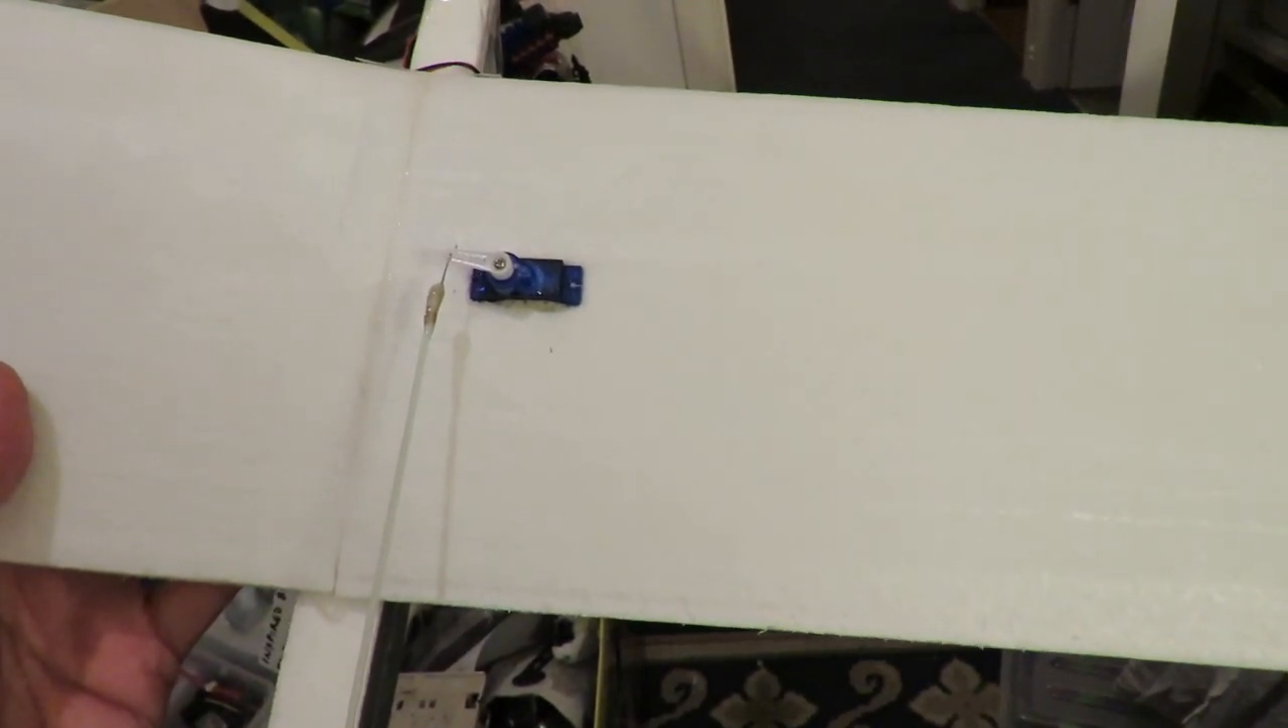The servo's there, sitting in the wing.